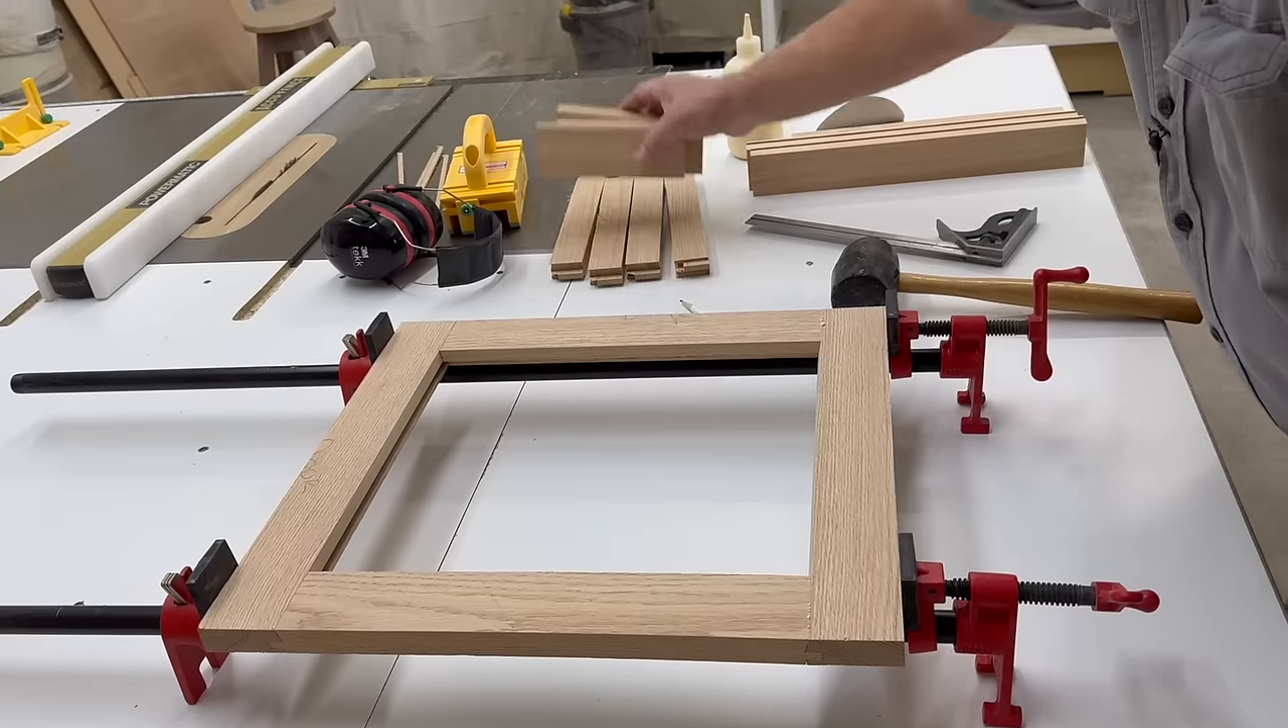There's one of our glass doors all glued together.